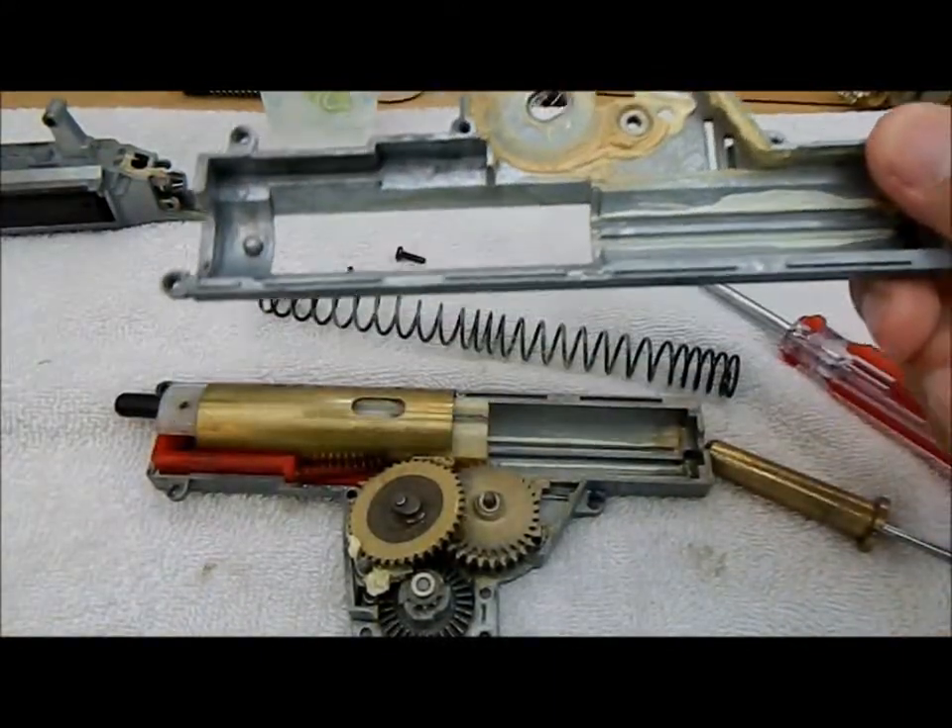And as you see, the spring came out. And that's good, that's what we want, because our gearbox didn't explode.